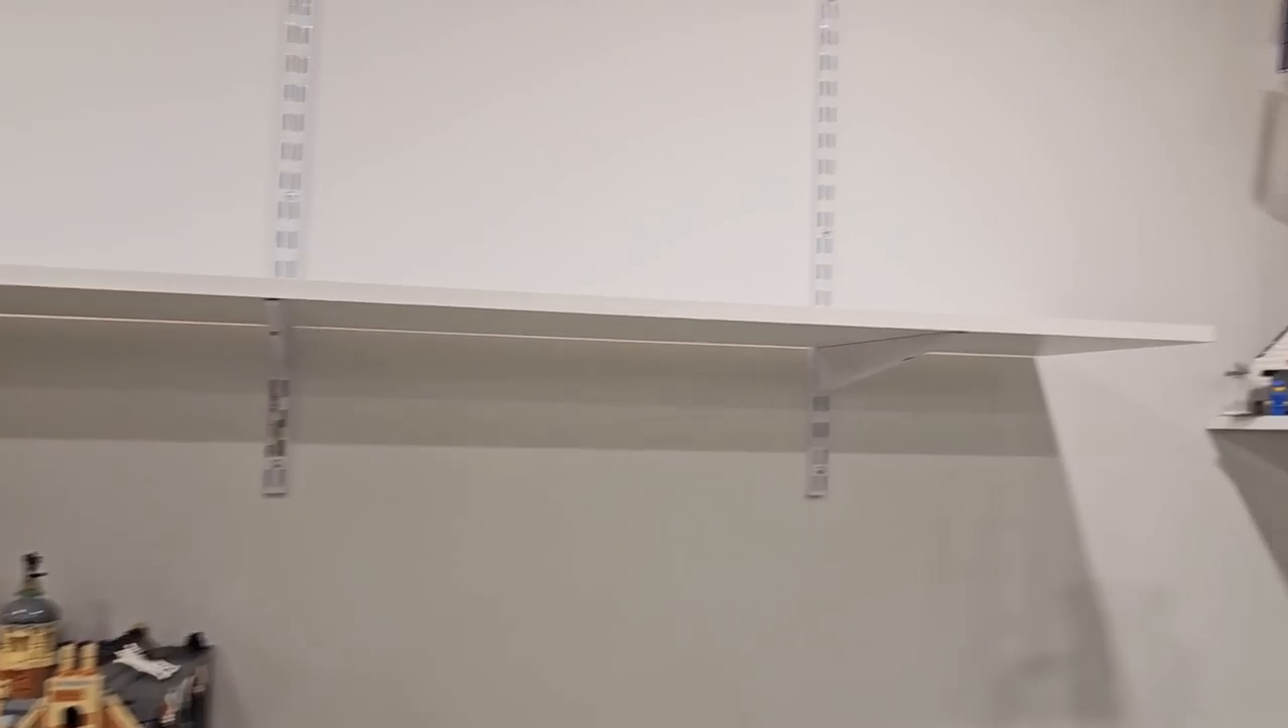So there's the first shelf installed.